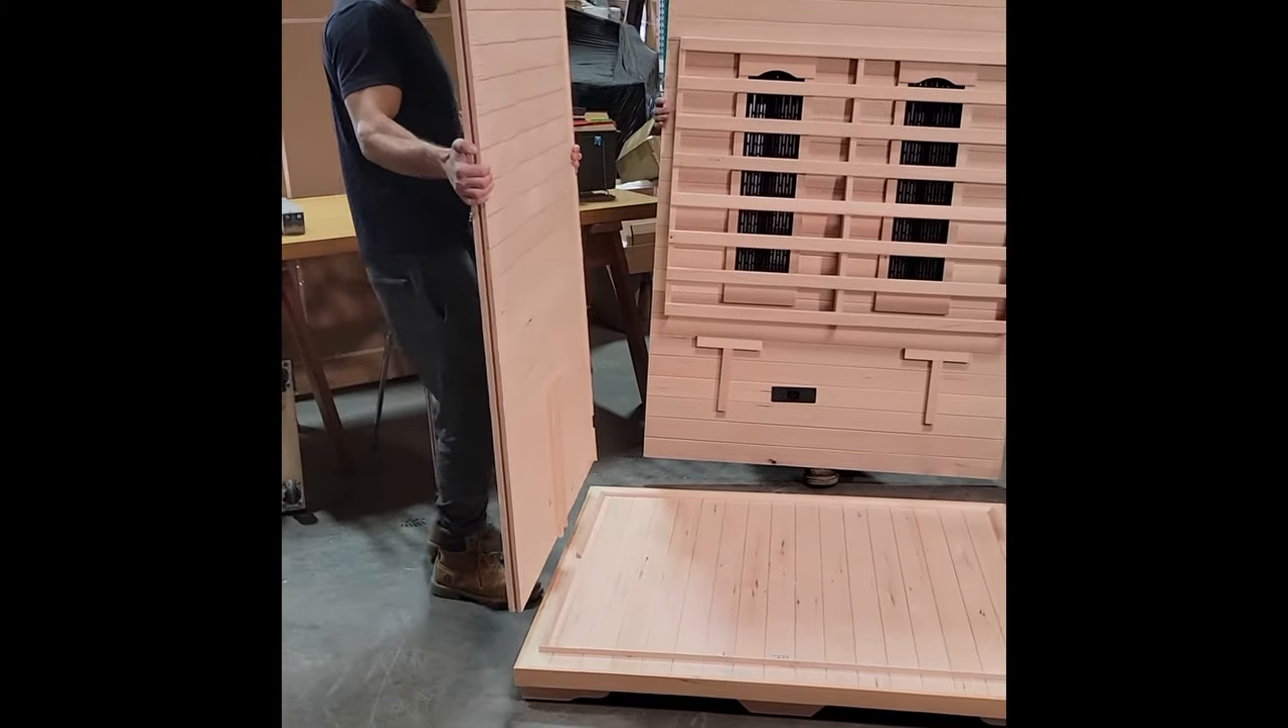As you can see here, what we've got down is the pedestal base.